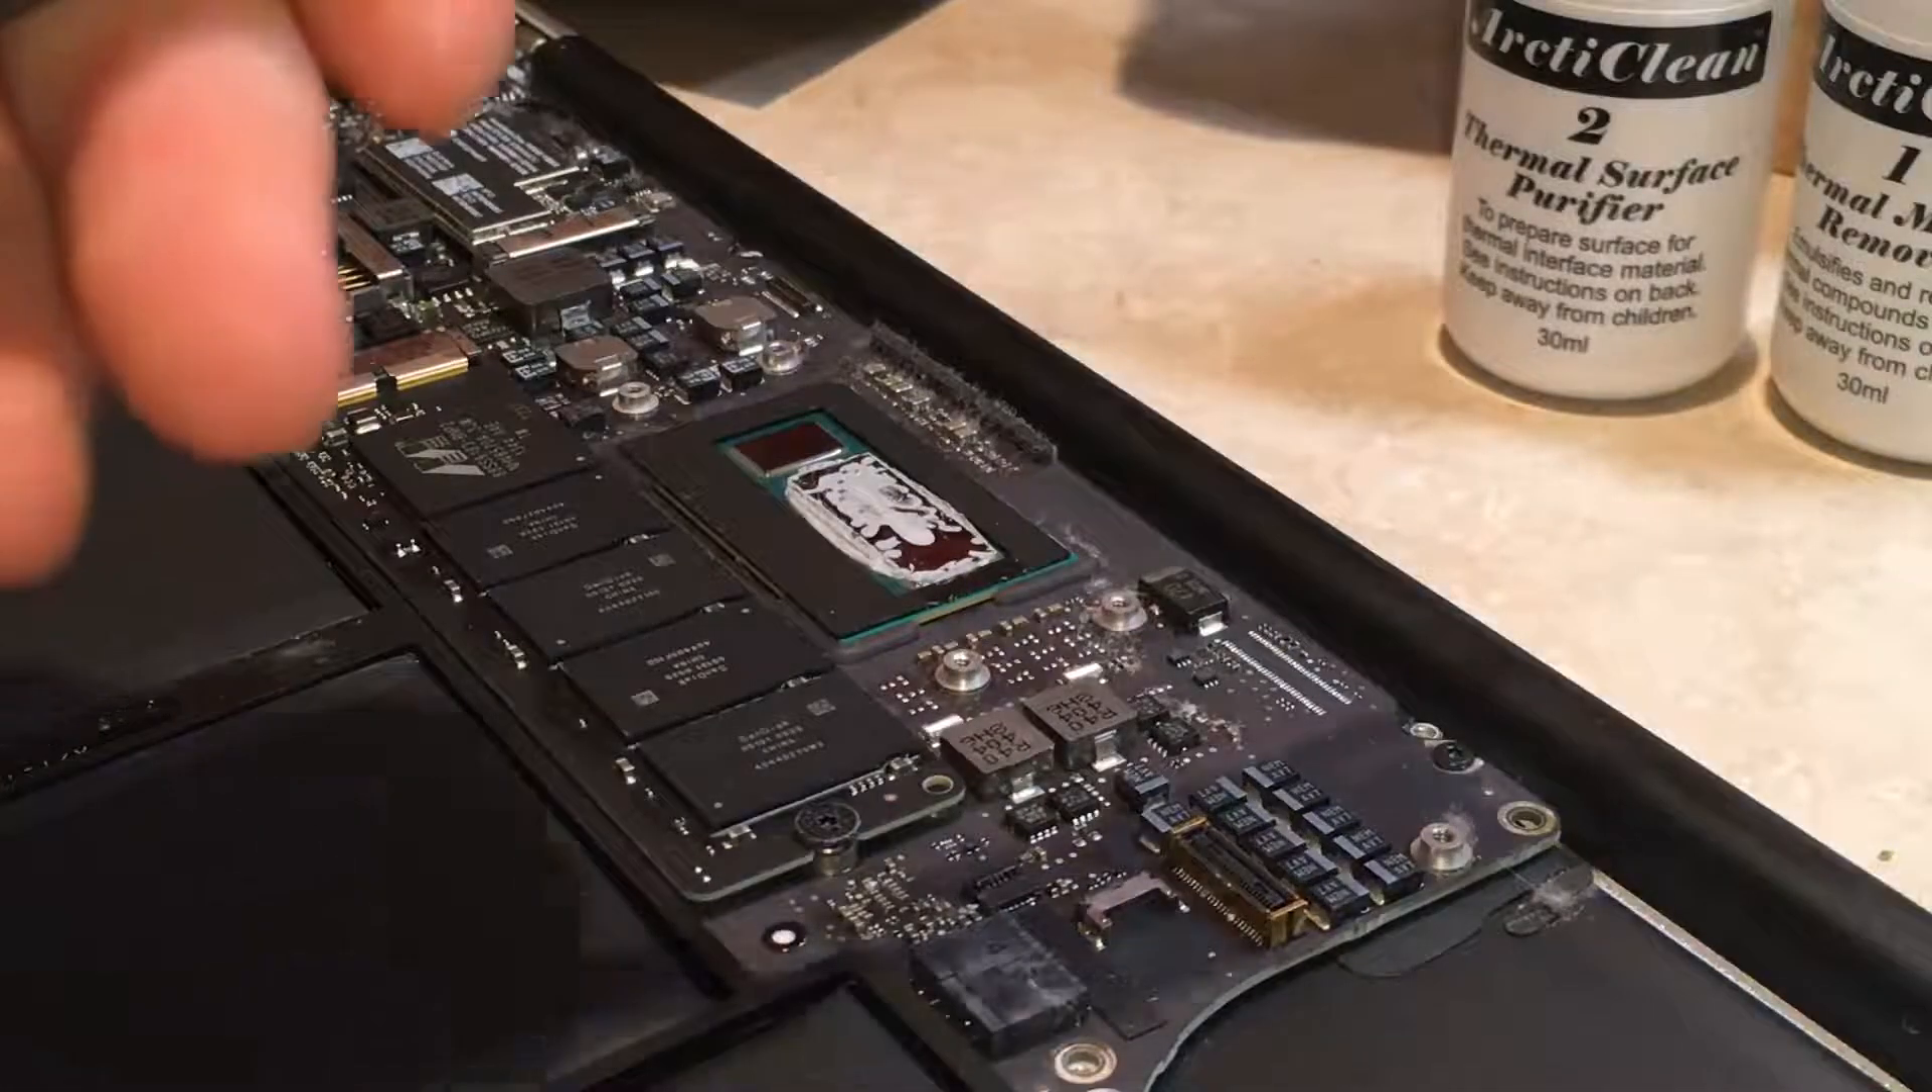We got a removed heat sink.